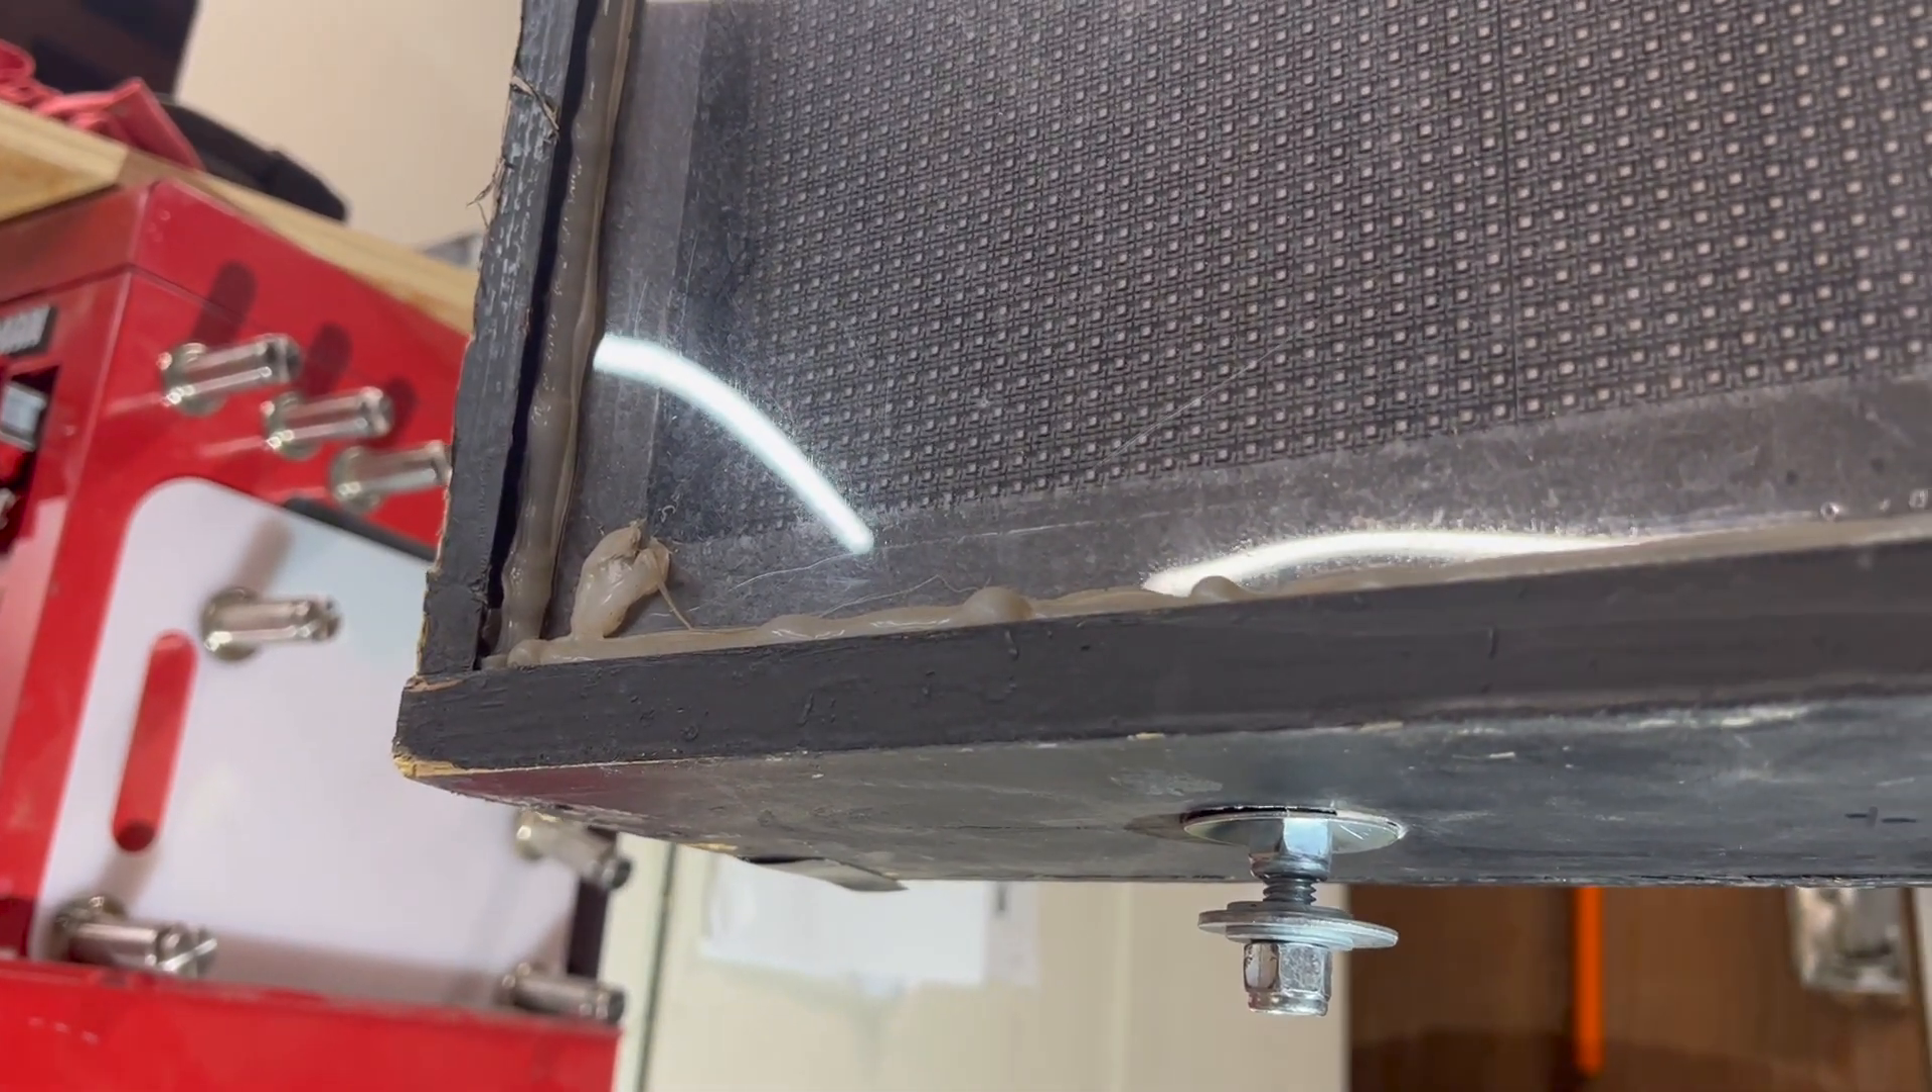The front axle is a little bit different and I have a bolt that's that's um put through the piece of wood on the bottom of the panel and the nut on the washer there locks it in the position.